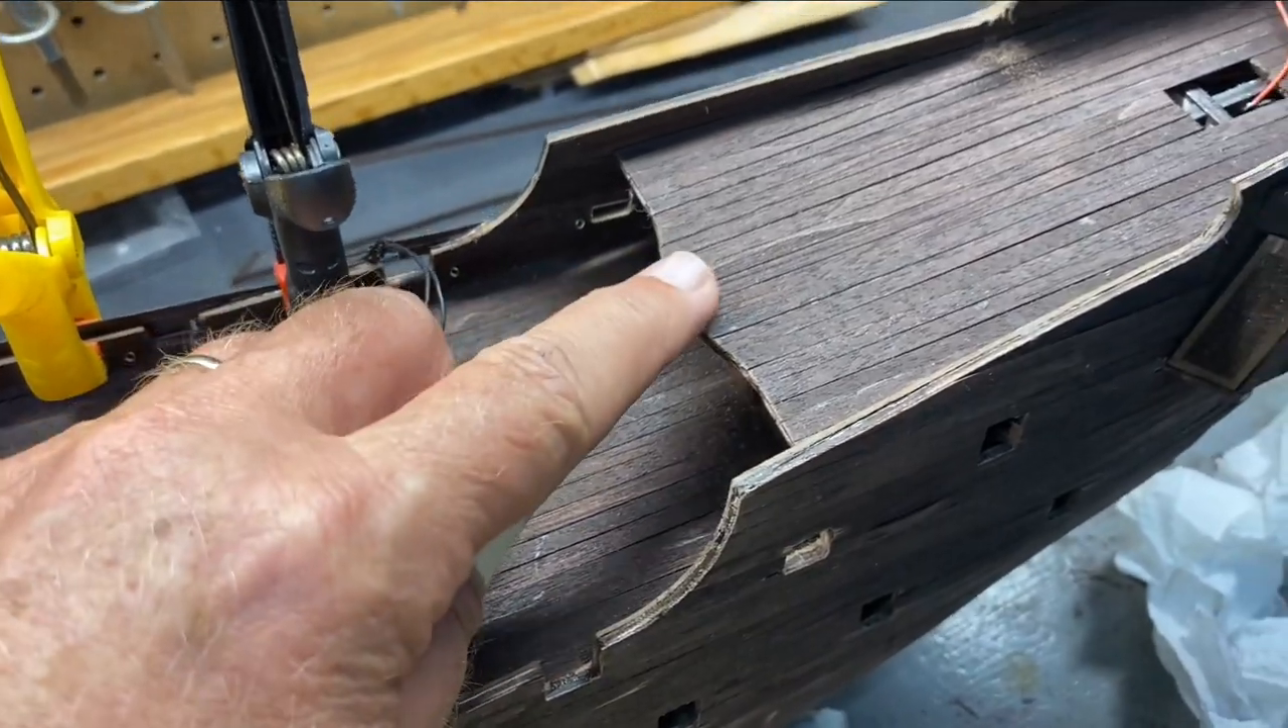You can see I have the deck in place.